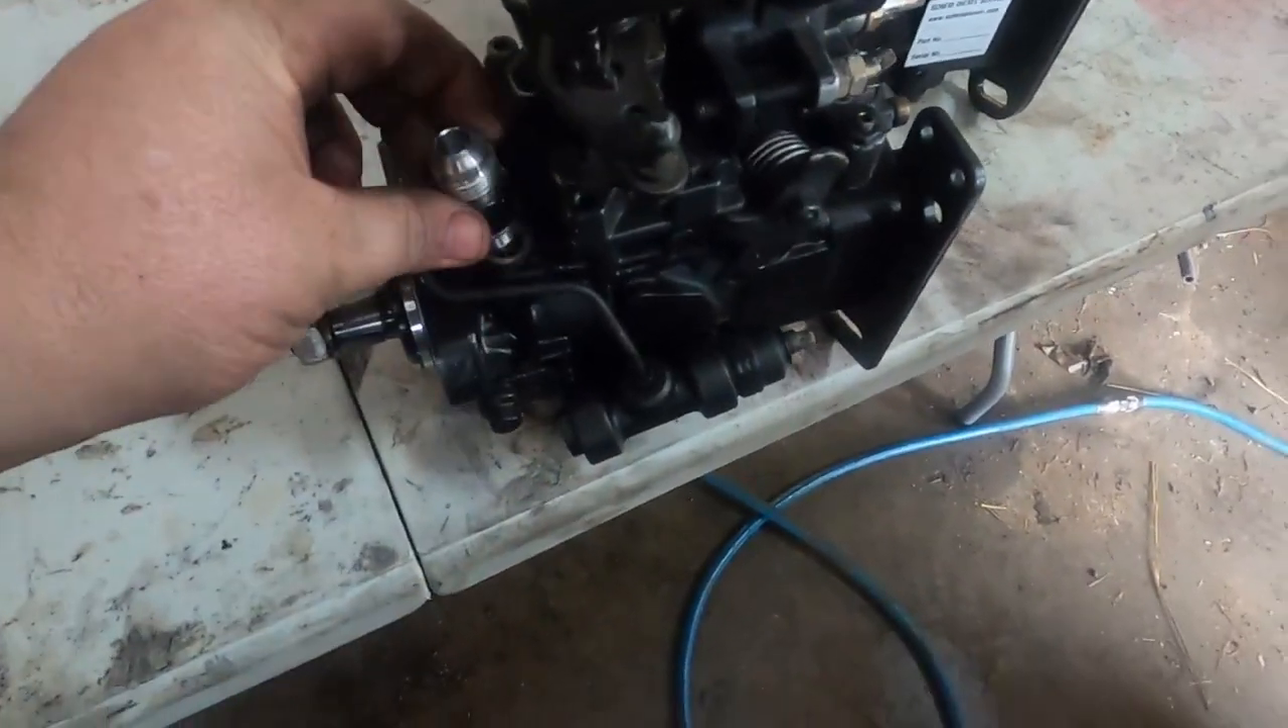All right, guys, so we got our pump out.